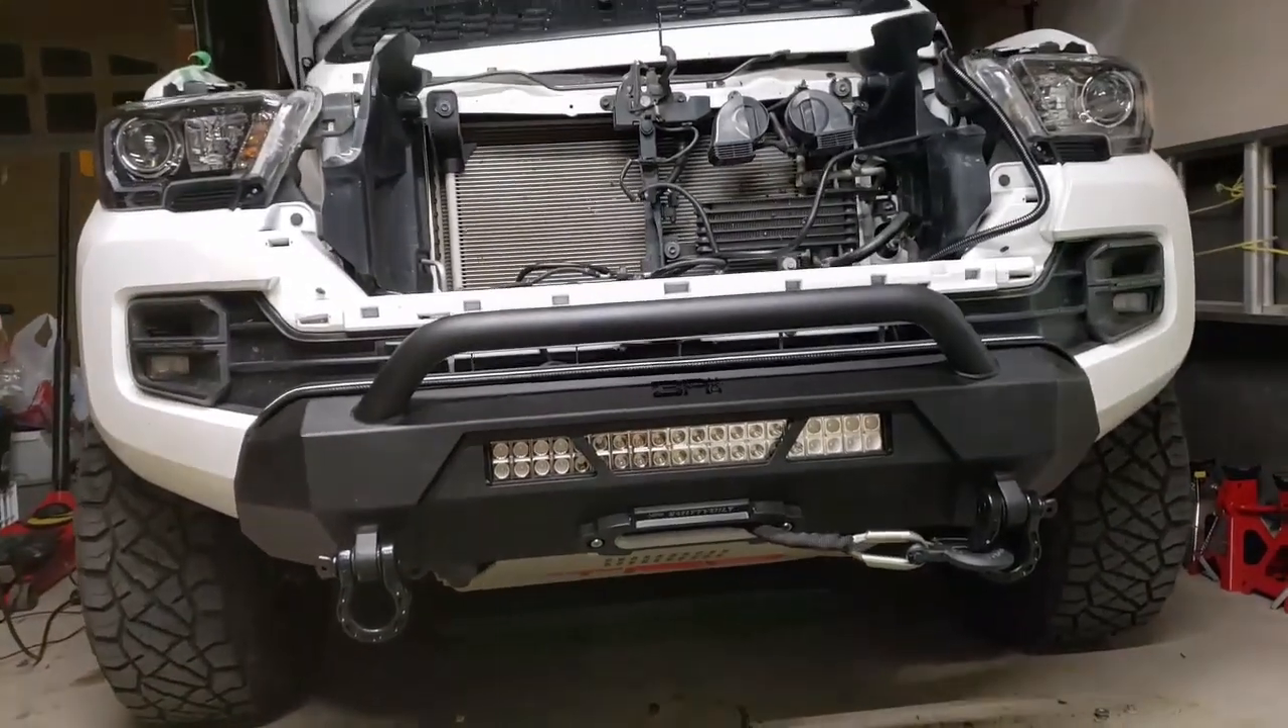Installed the D-ring shackles as you can see. So we're pretty much done.